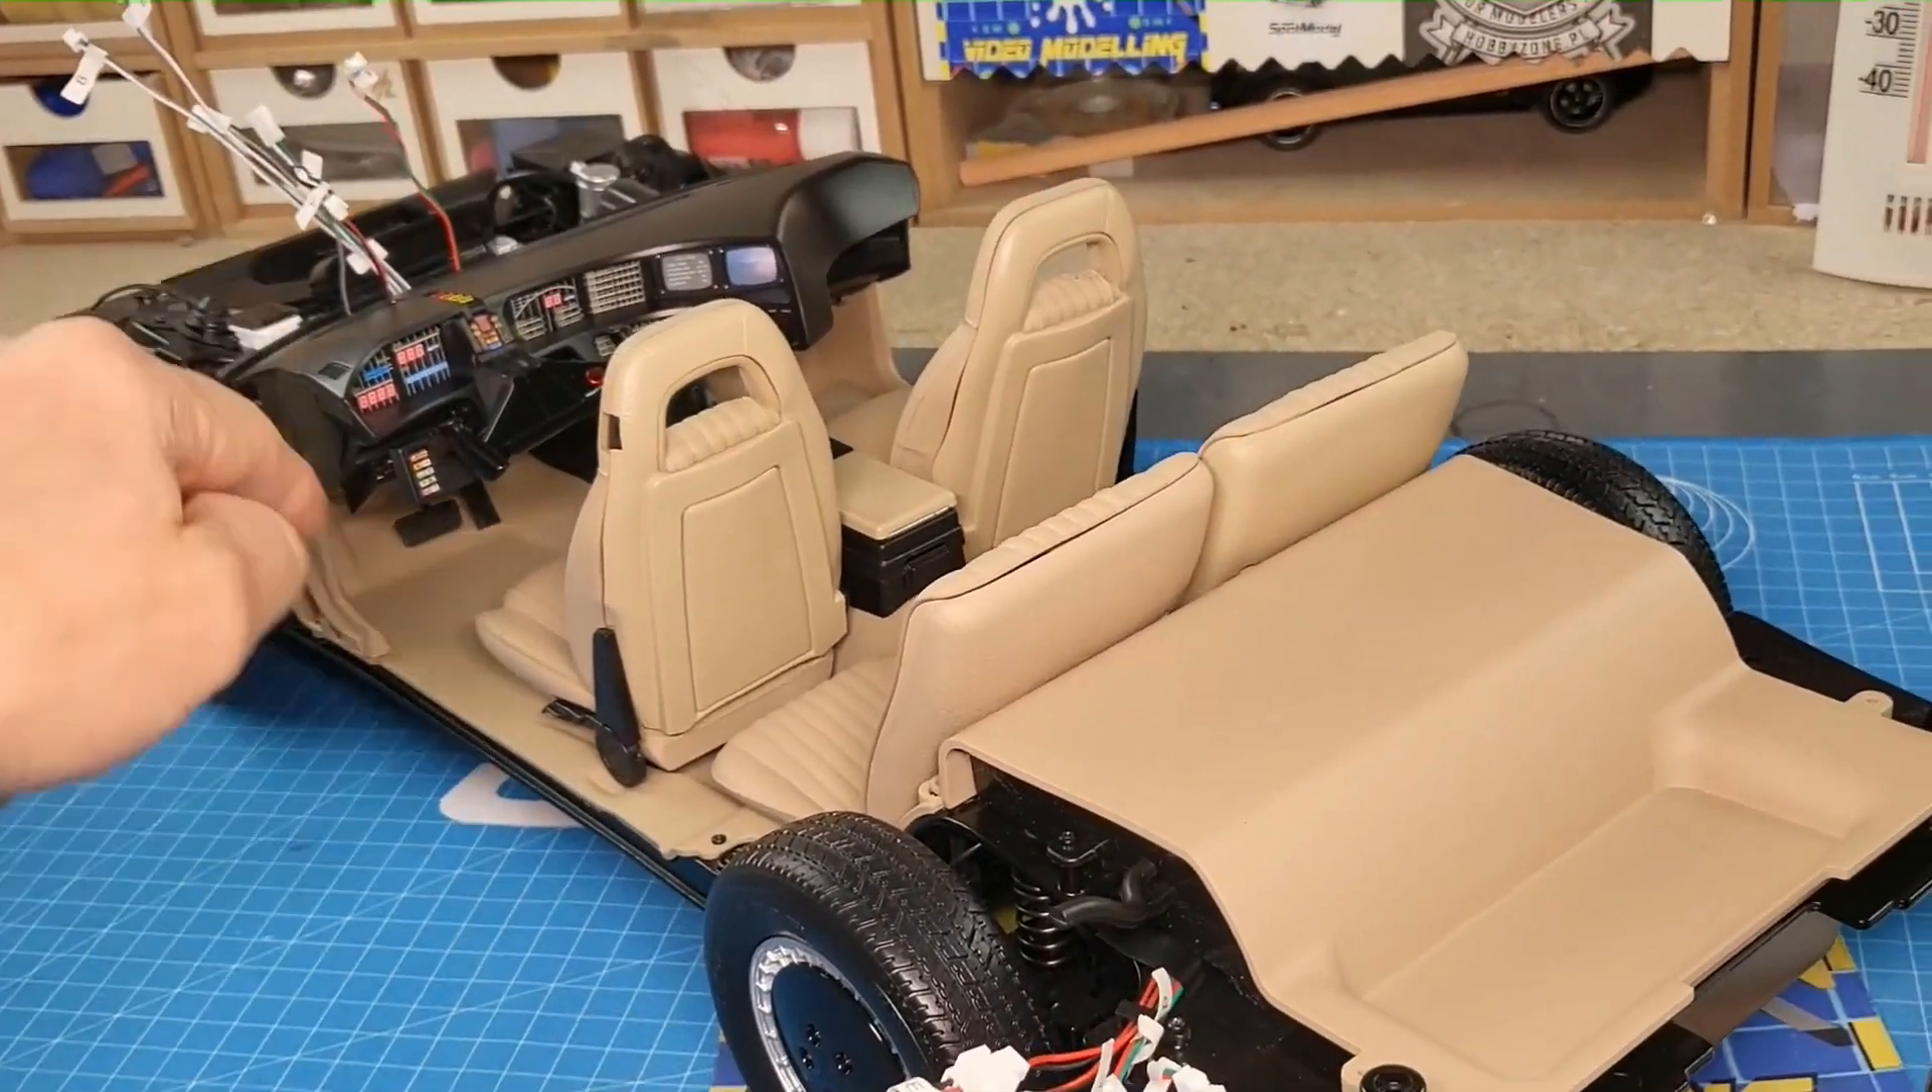Là, il y a encore quelques câbles à raccorder.